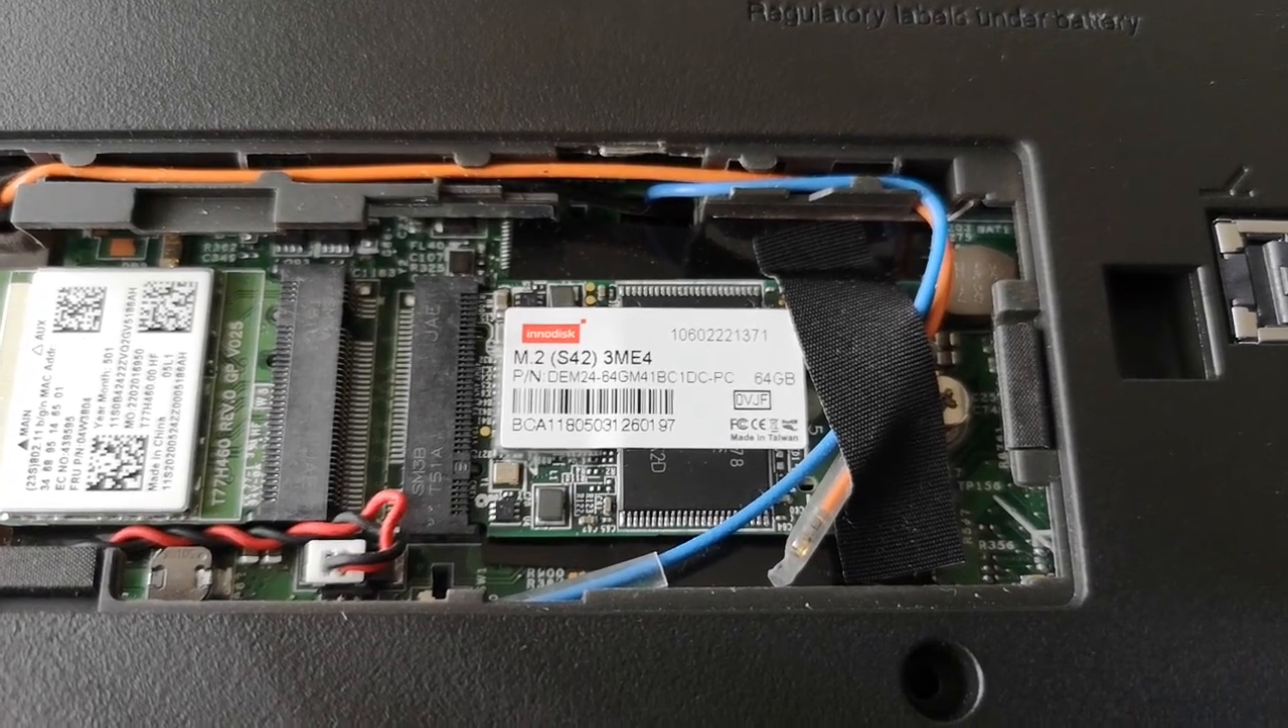This is a 64 gigabyte SSD which fits in the slot and seems to work rather nicely.